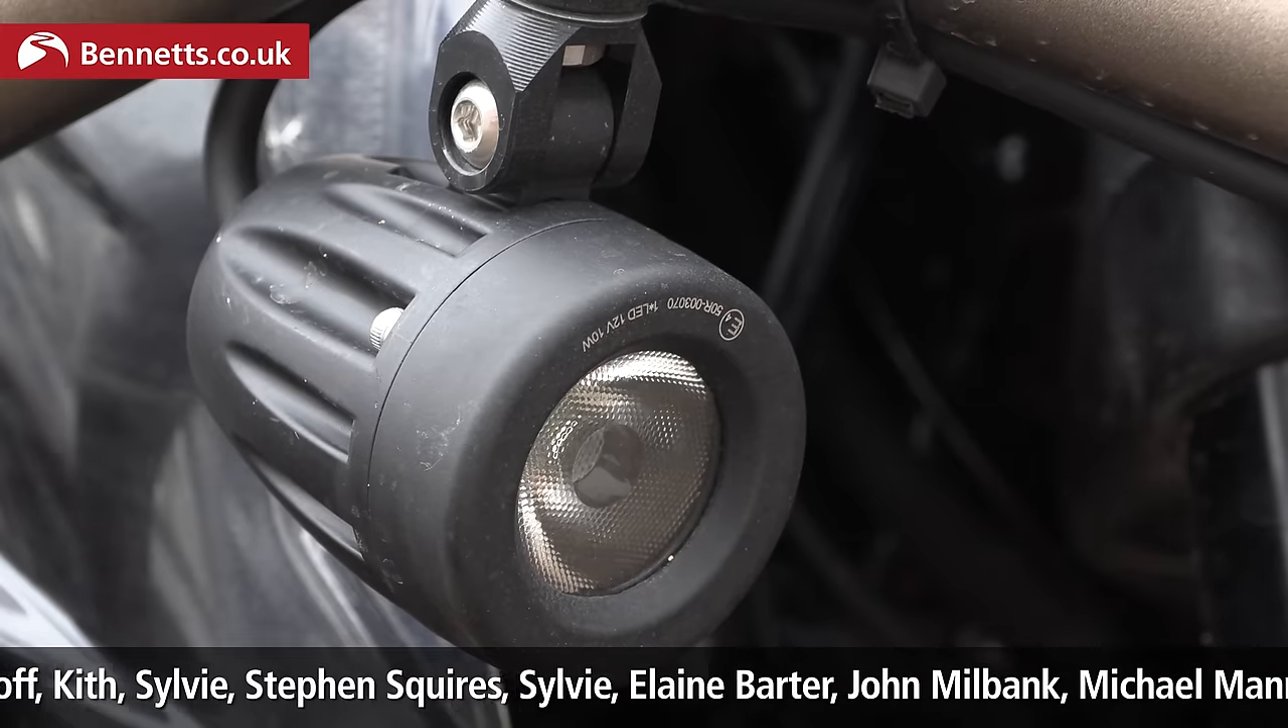And at the front I've put the oxford auxiliary lights on as the standard headlight is dangerously terrible.